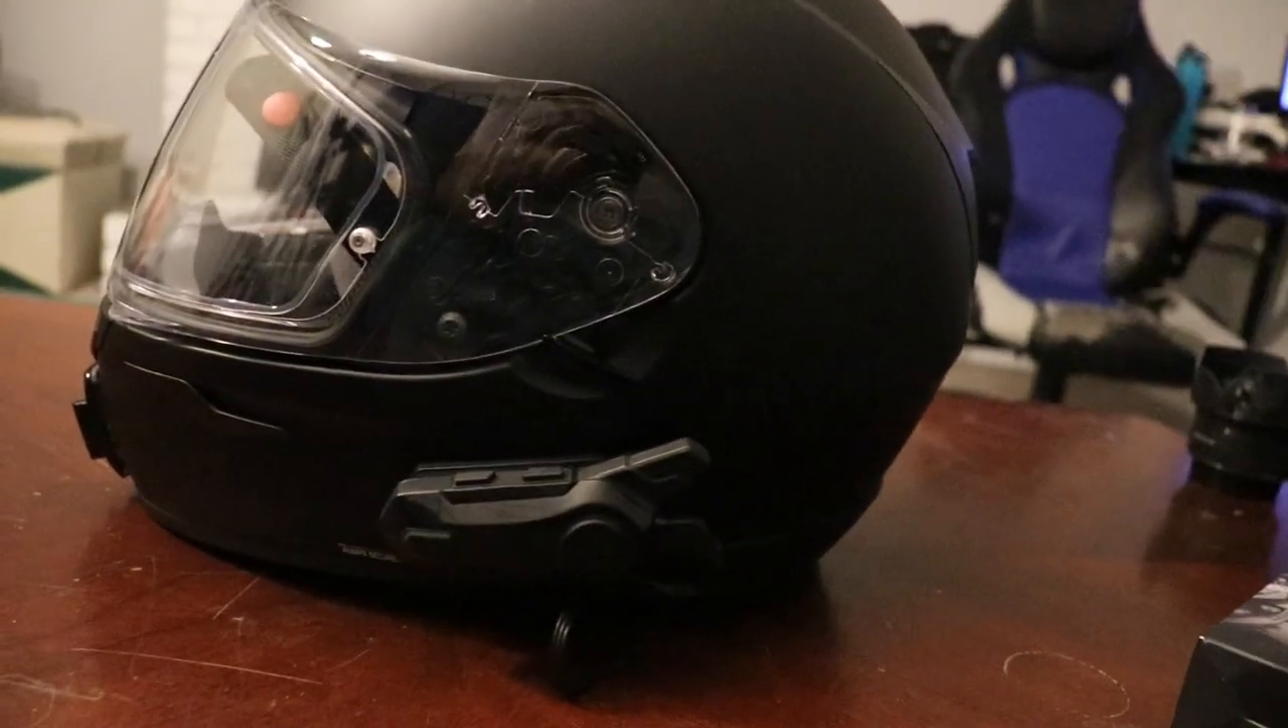And now you've installed a comms unit in your helmet.